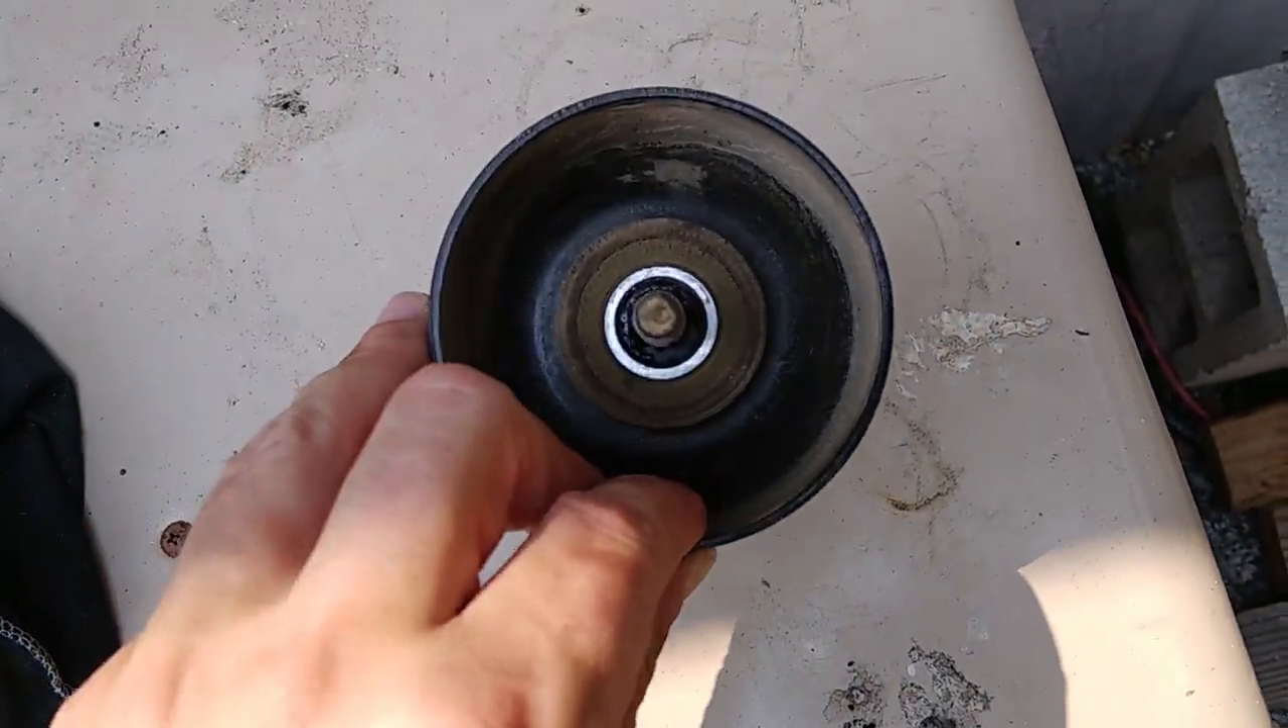And so, I've gone ahead and removed the idler pulley, which is right here.